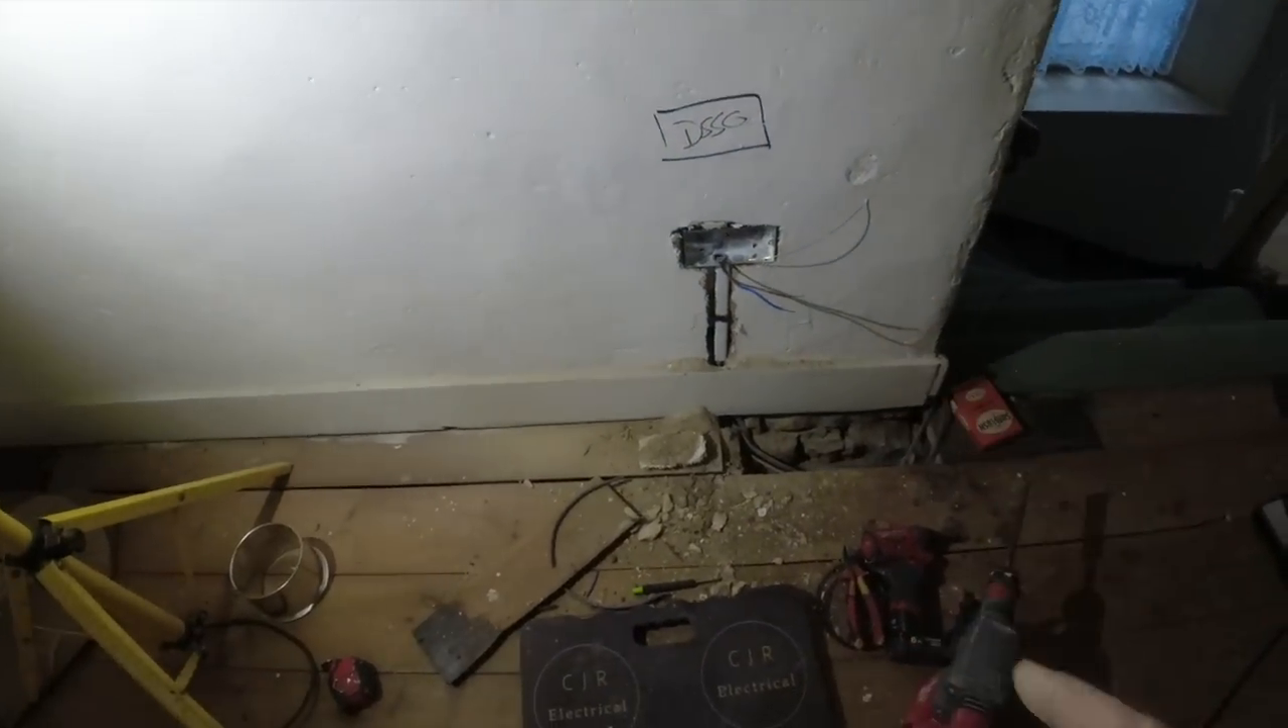Now i am just finishing off this socket in the hallway.